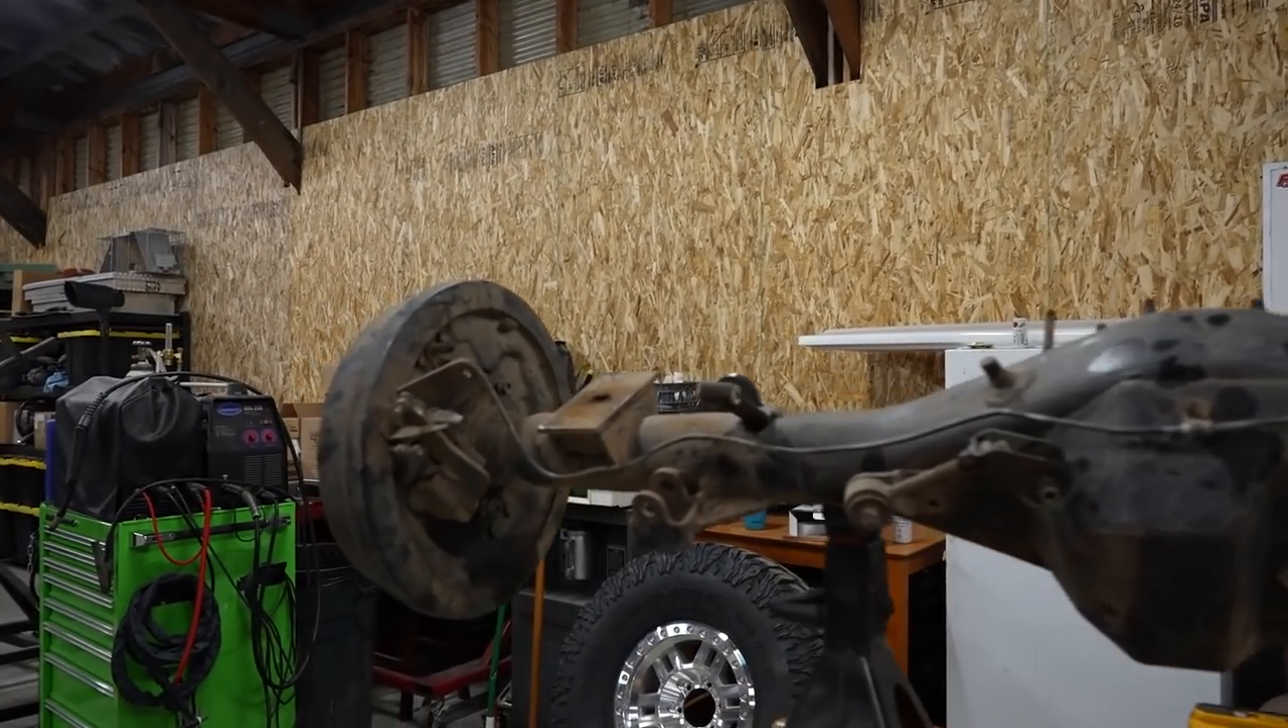All right we got the rear axle removed.